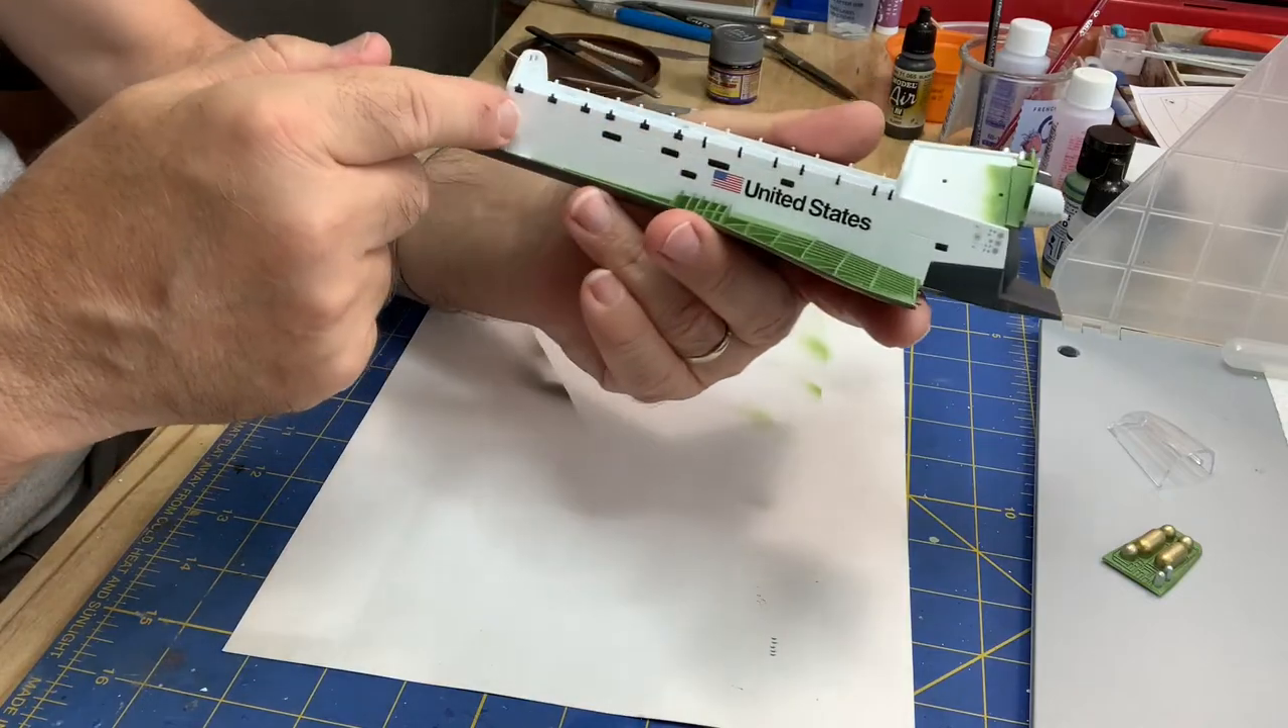I've got the decals on the side and I put a flat coat over that.